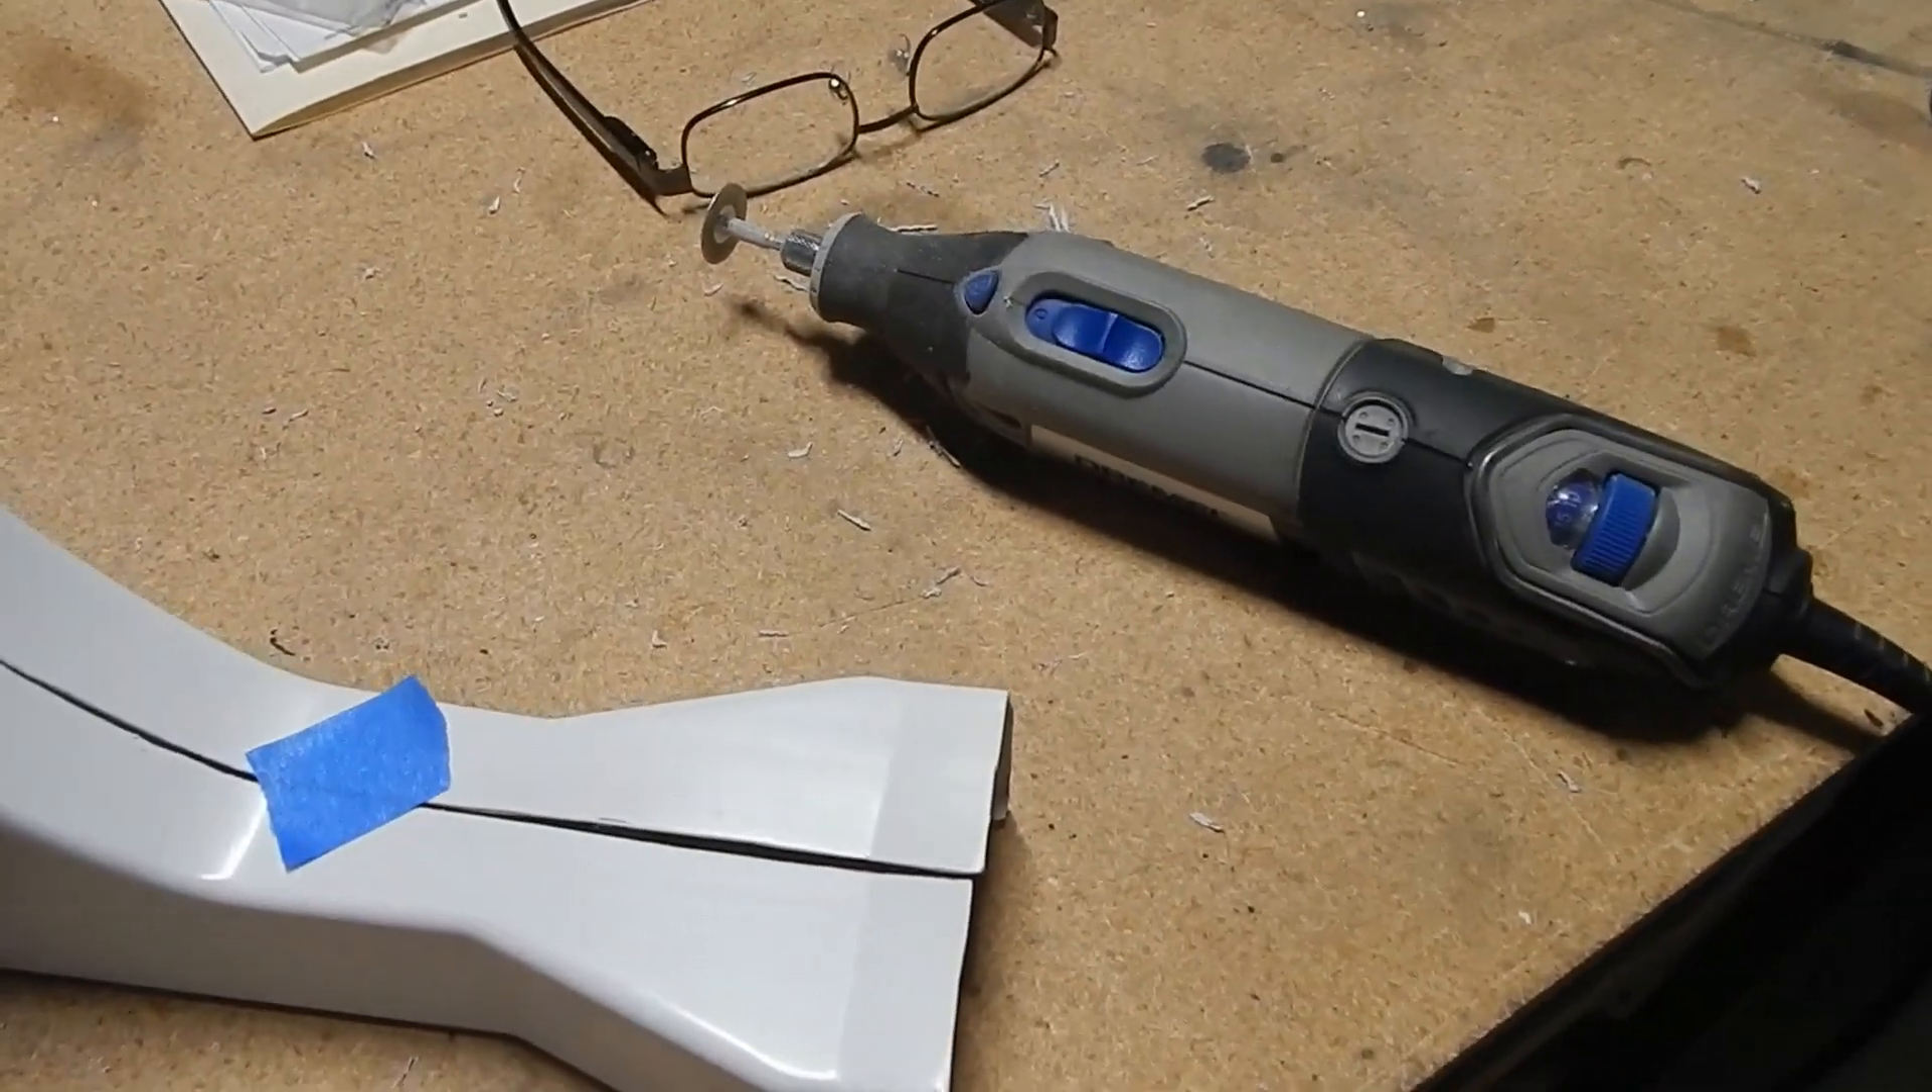I've just got some tape on there to kind of hold the two pieces together they're pretty close.